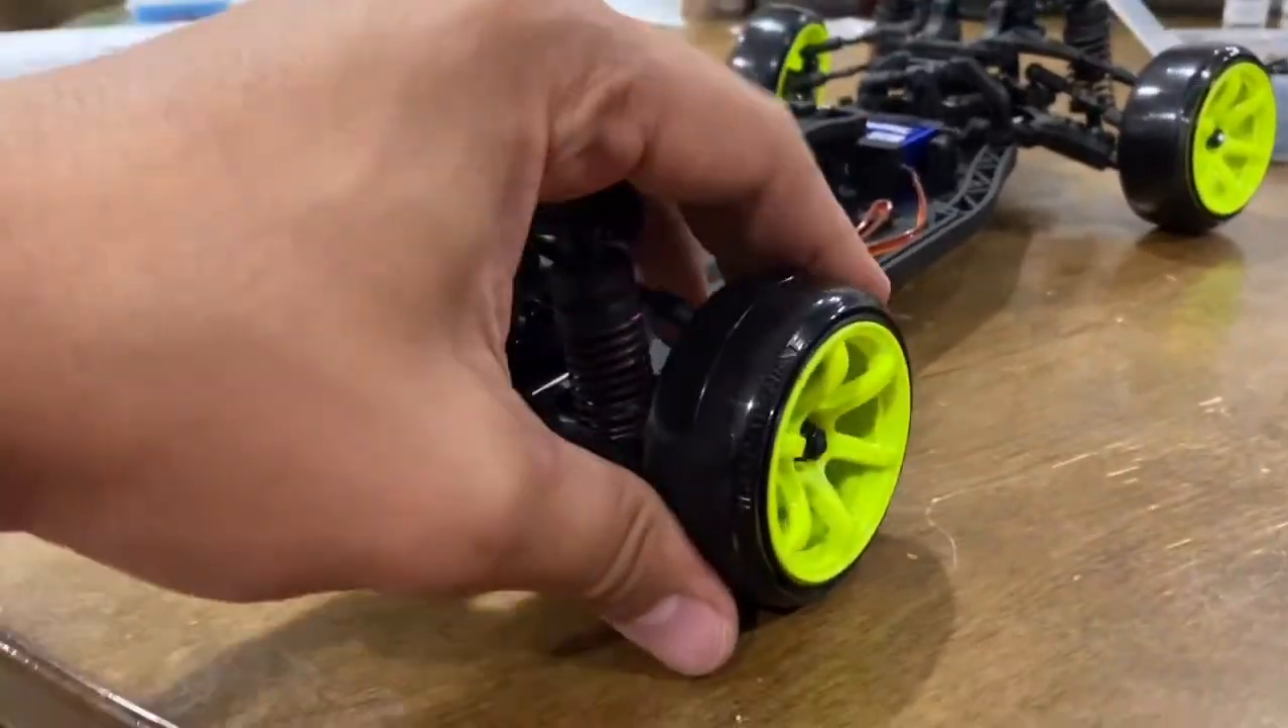All right guys so i just put on the tires.